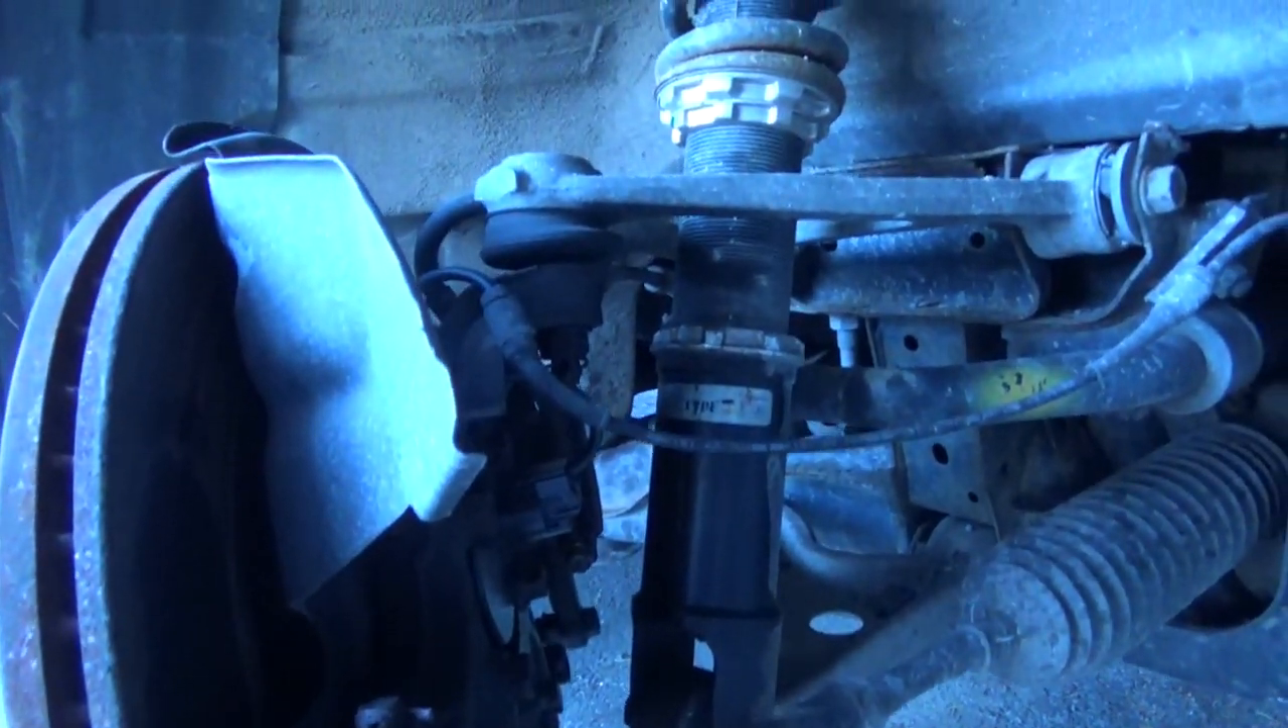Got the car up in the air got the tires and rims off.